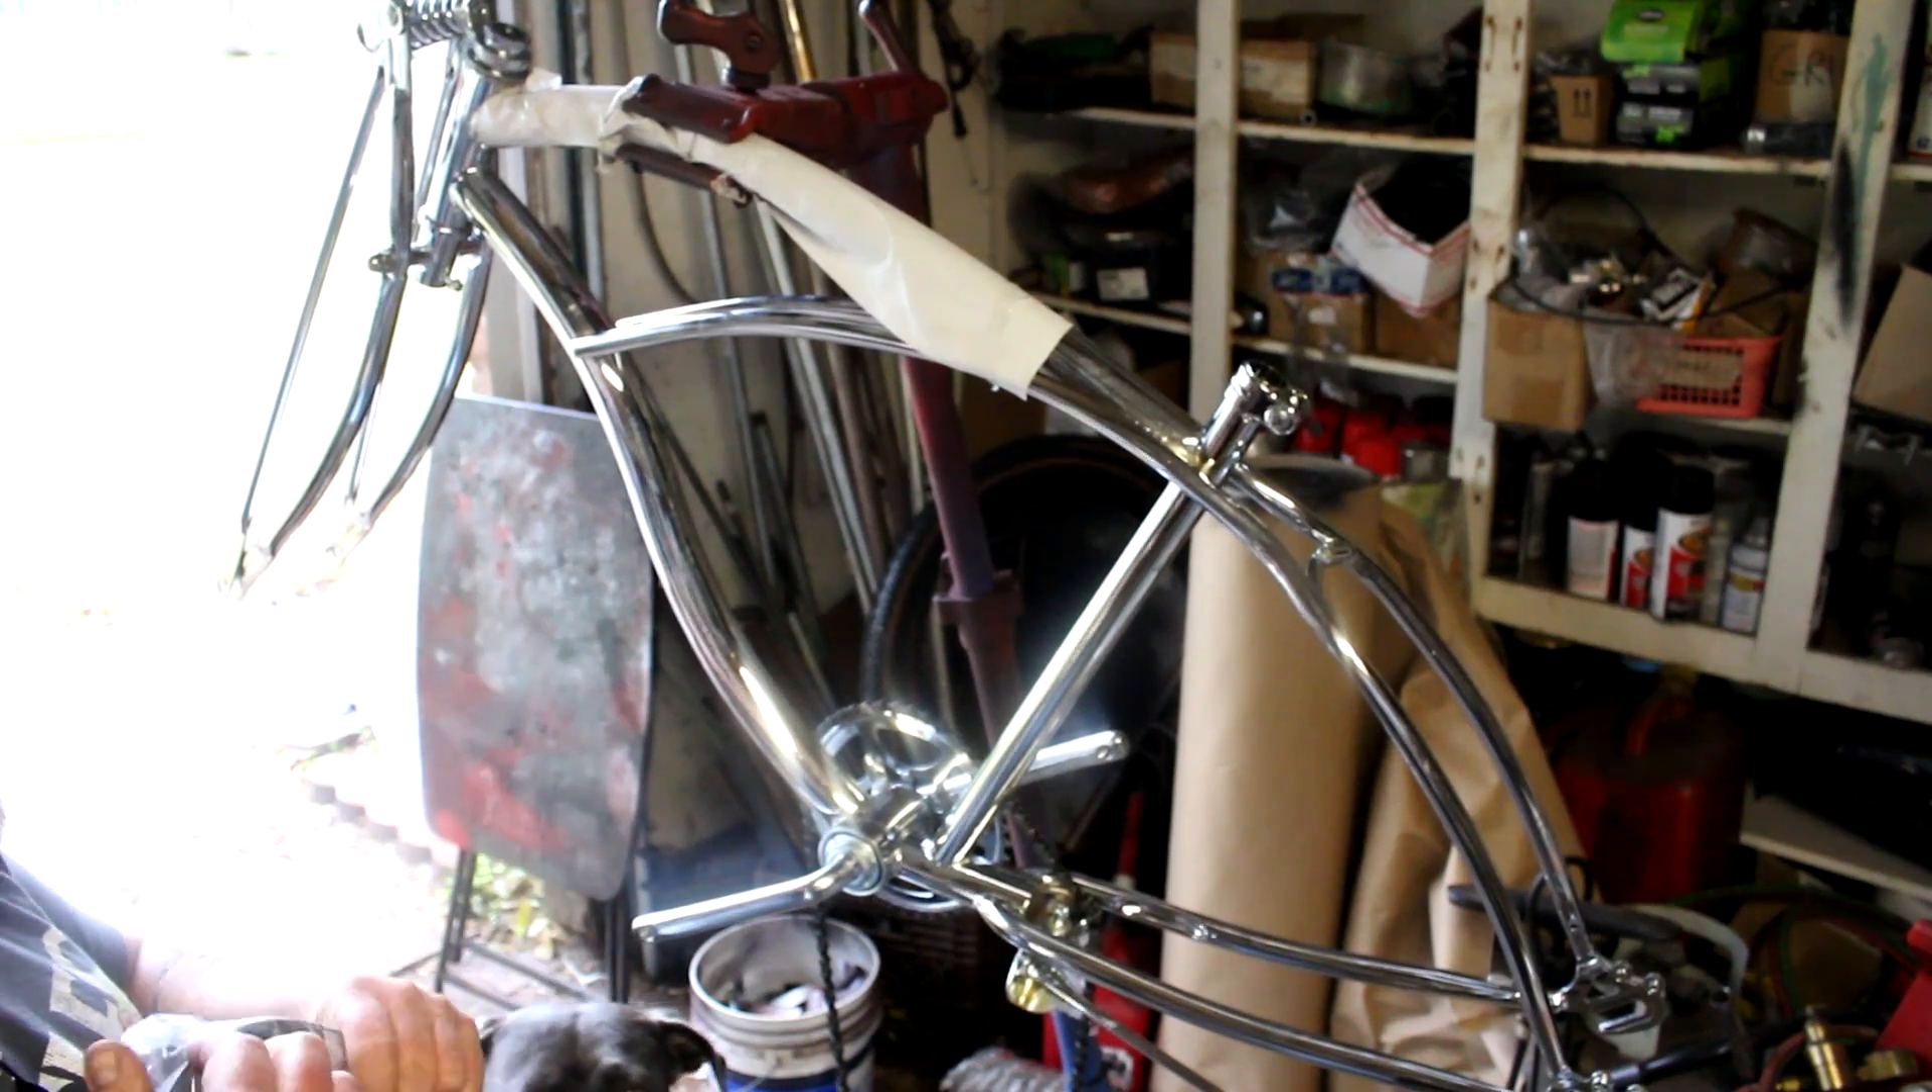I went ahead and remove the rear wheels.